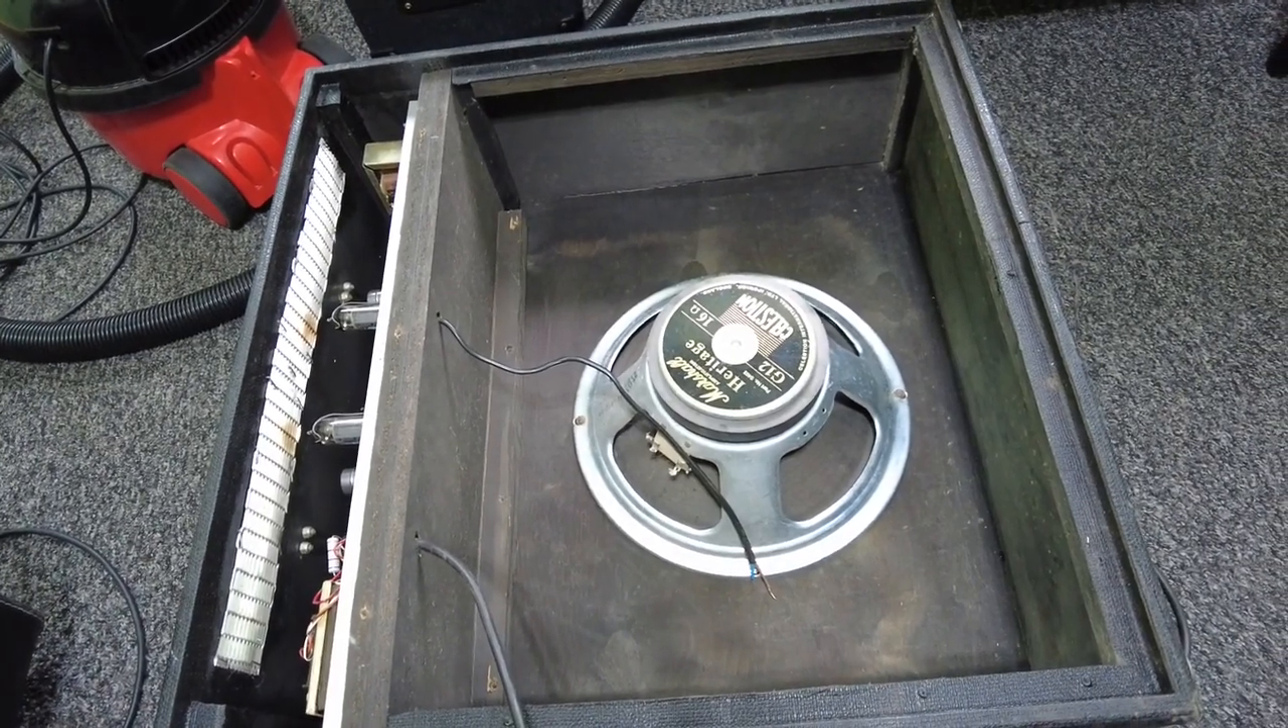We've got the amp back in the cabinet.